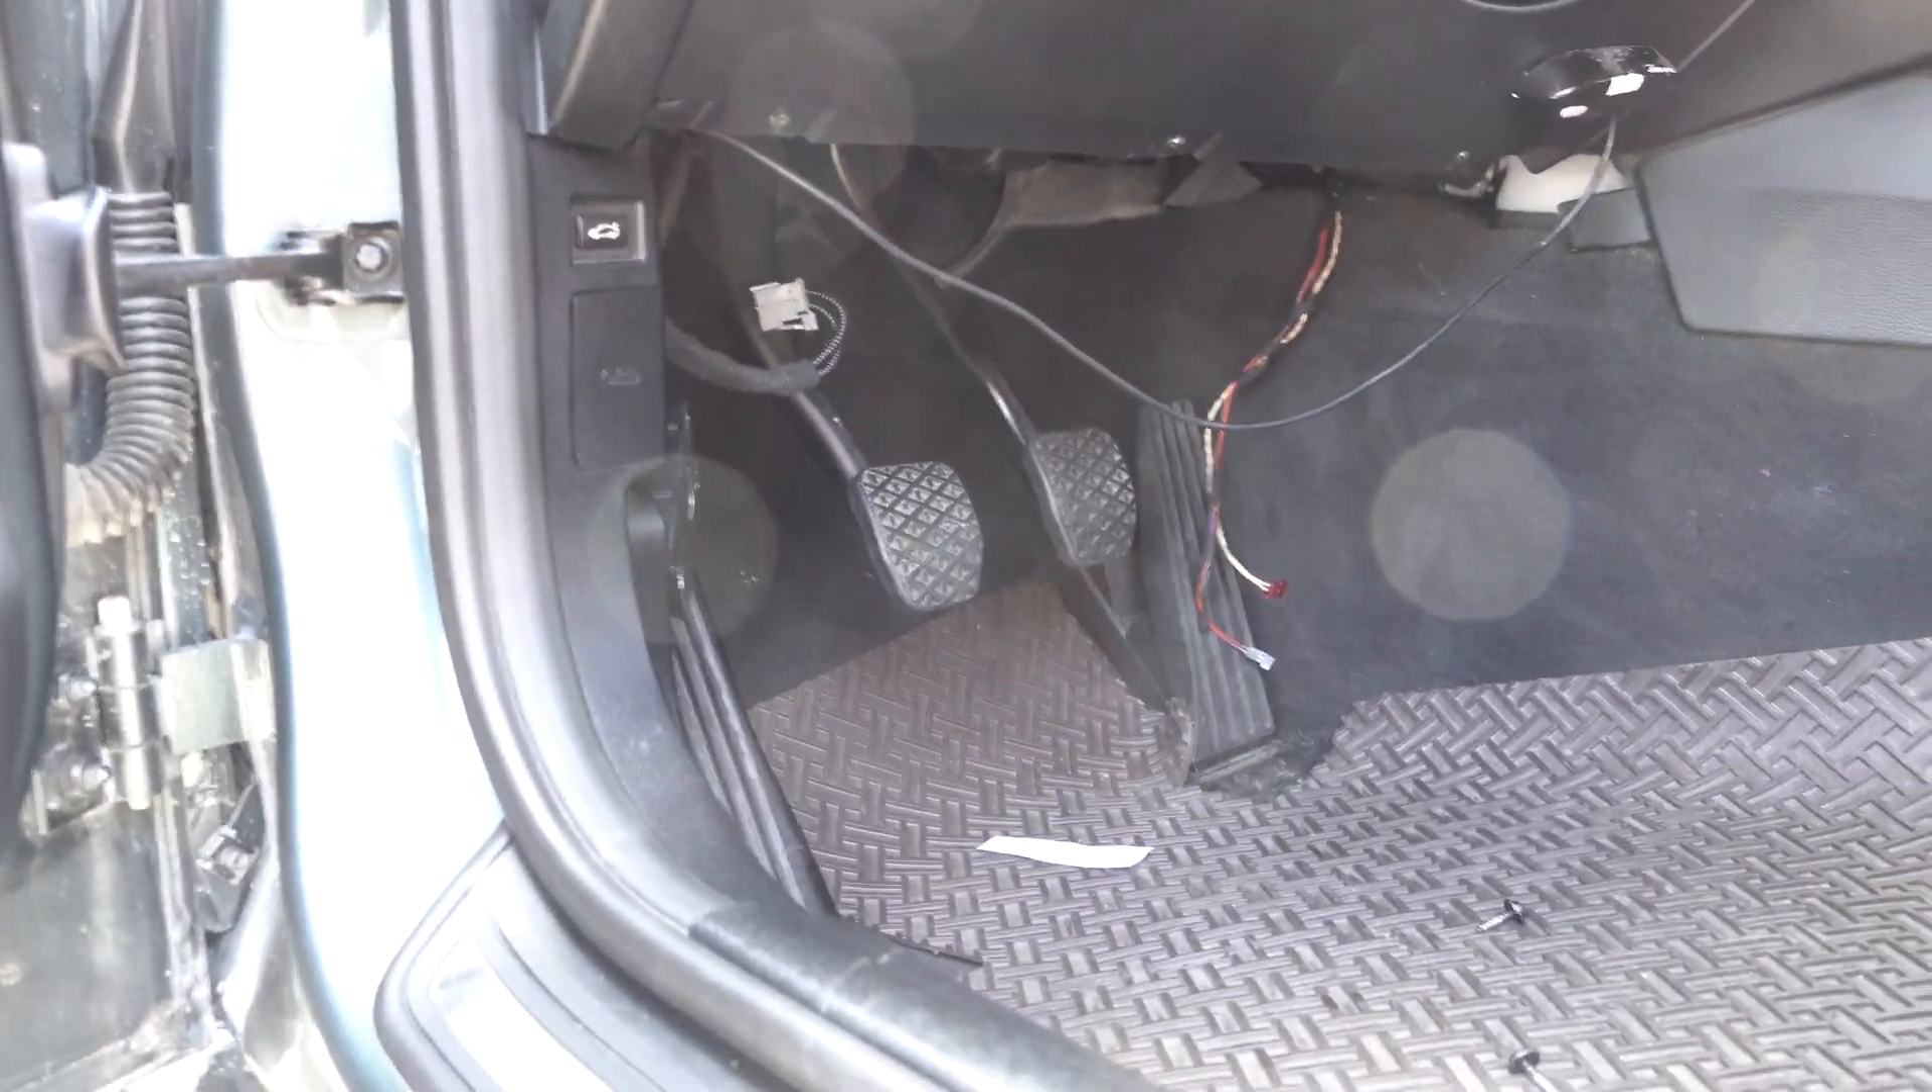We installed the clutch pedal assembly. So now it has the manual pedal assembly.